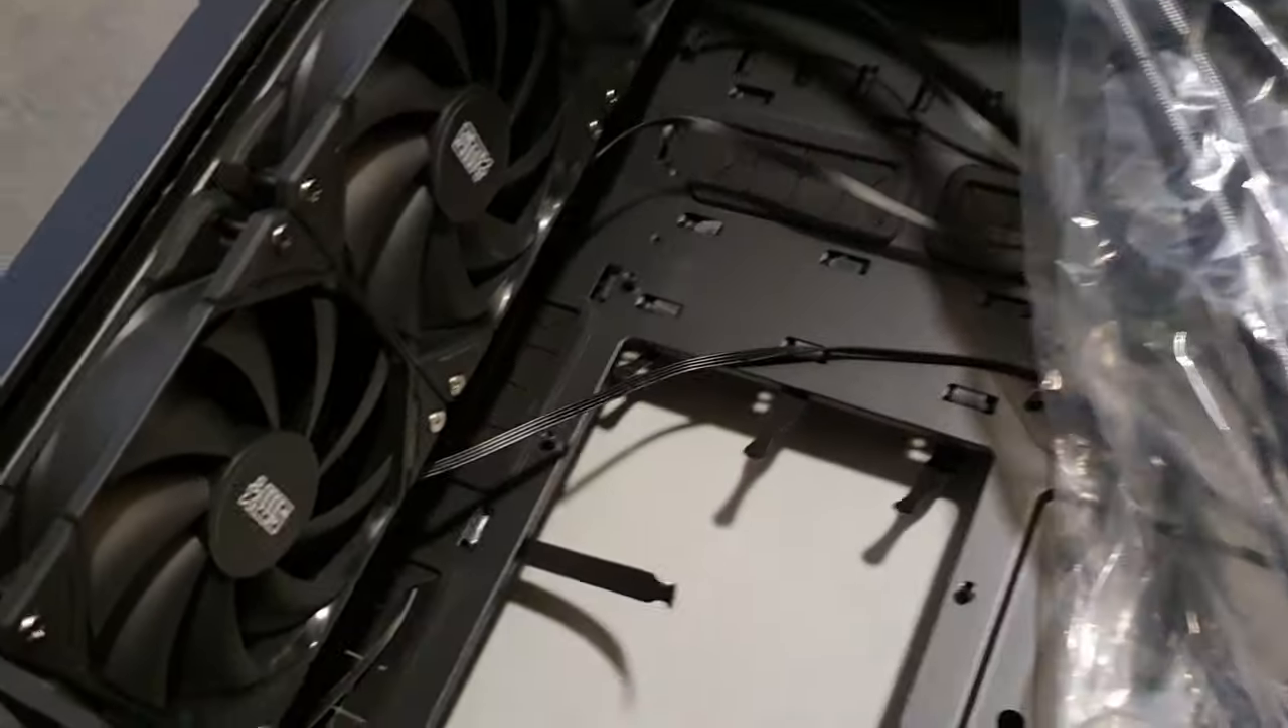Zobaczcie to Już tutaj chłodzenie jest zamontowane.